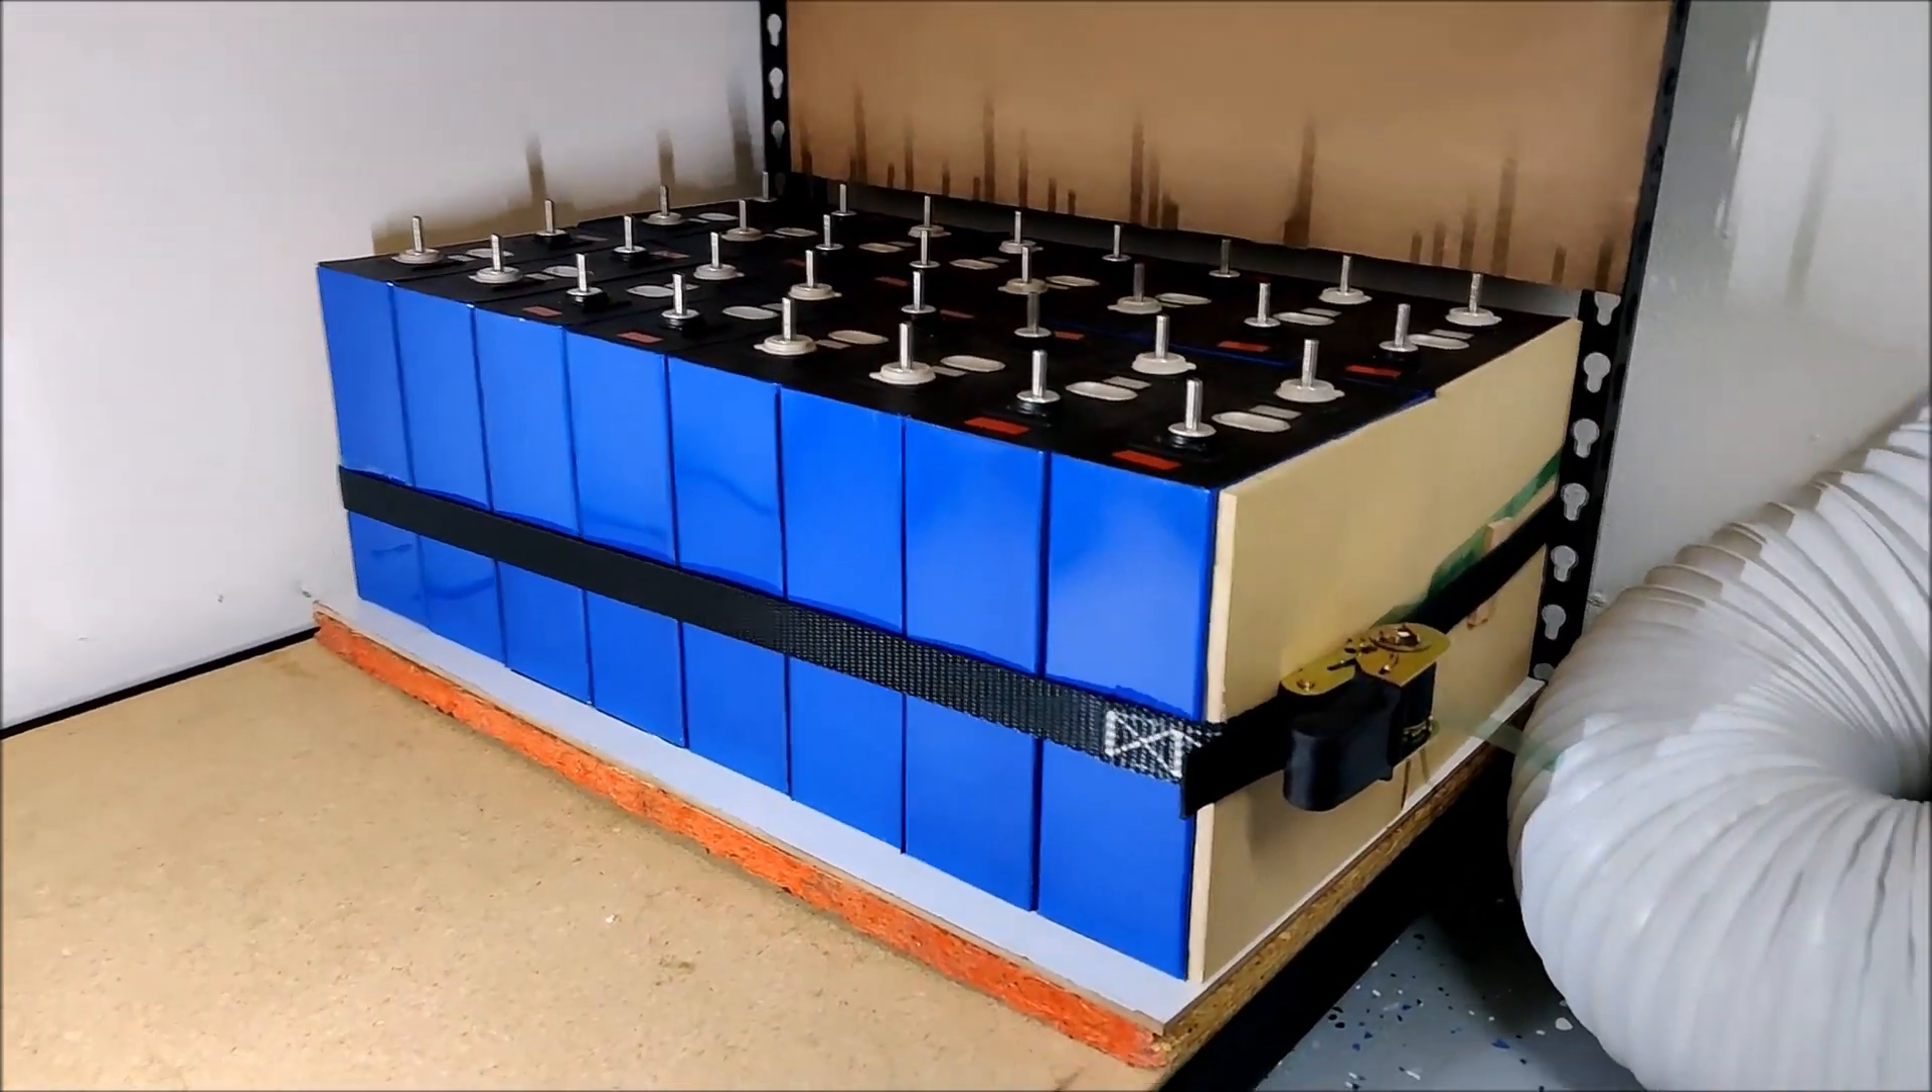Okay, so I have the batteries situated the way I want them.